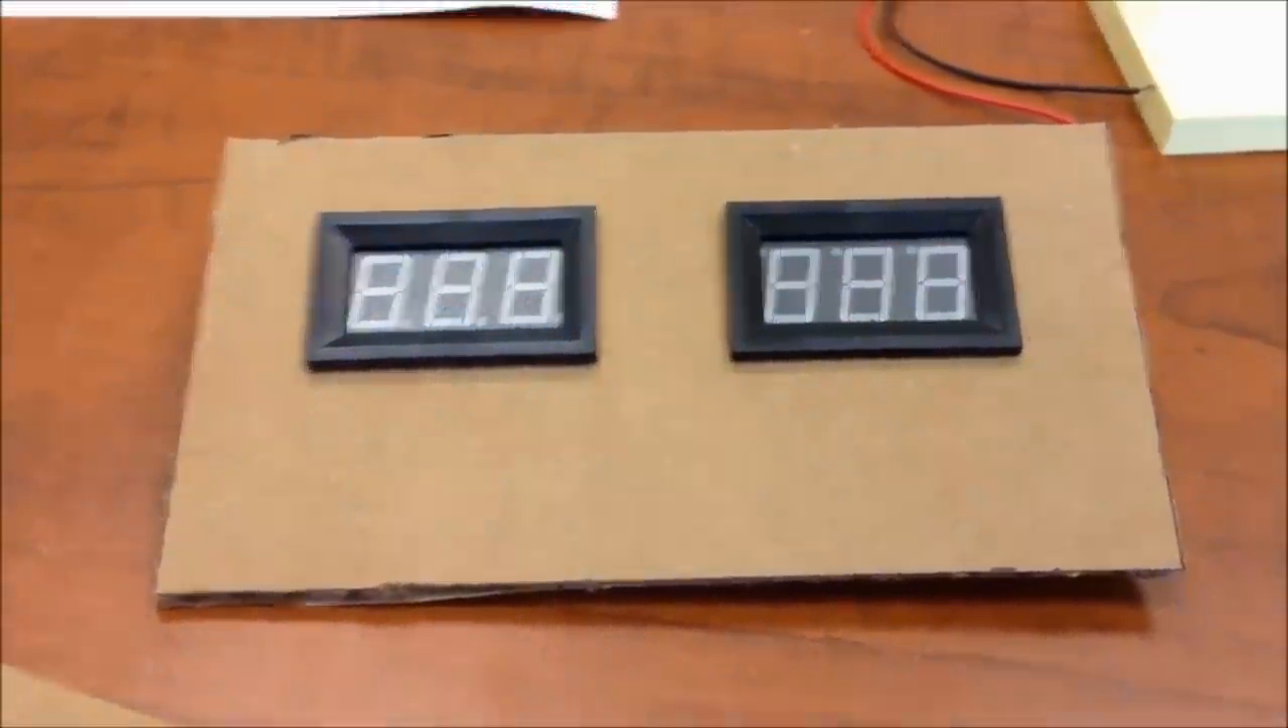So right now, as you can see, I have the two gauges, voltmeter on the left, temperature on the right, as well as I left some space below.